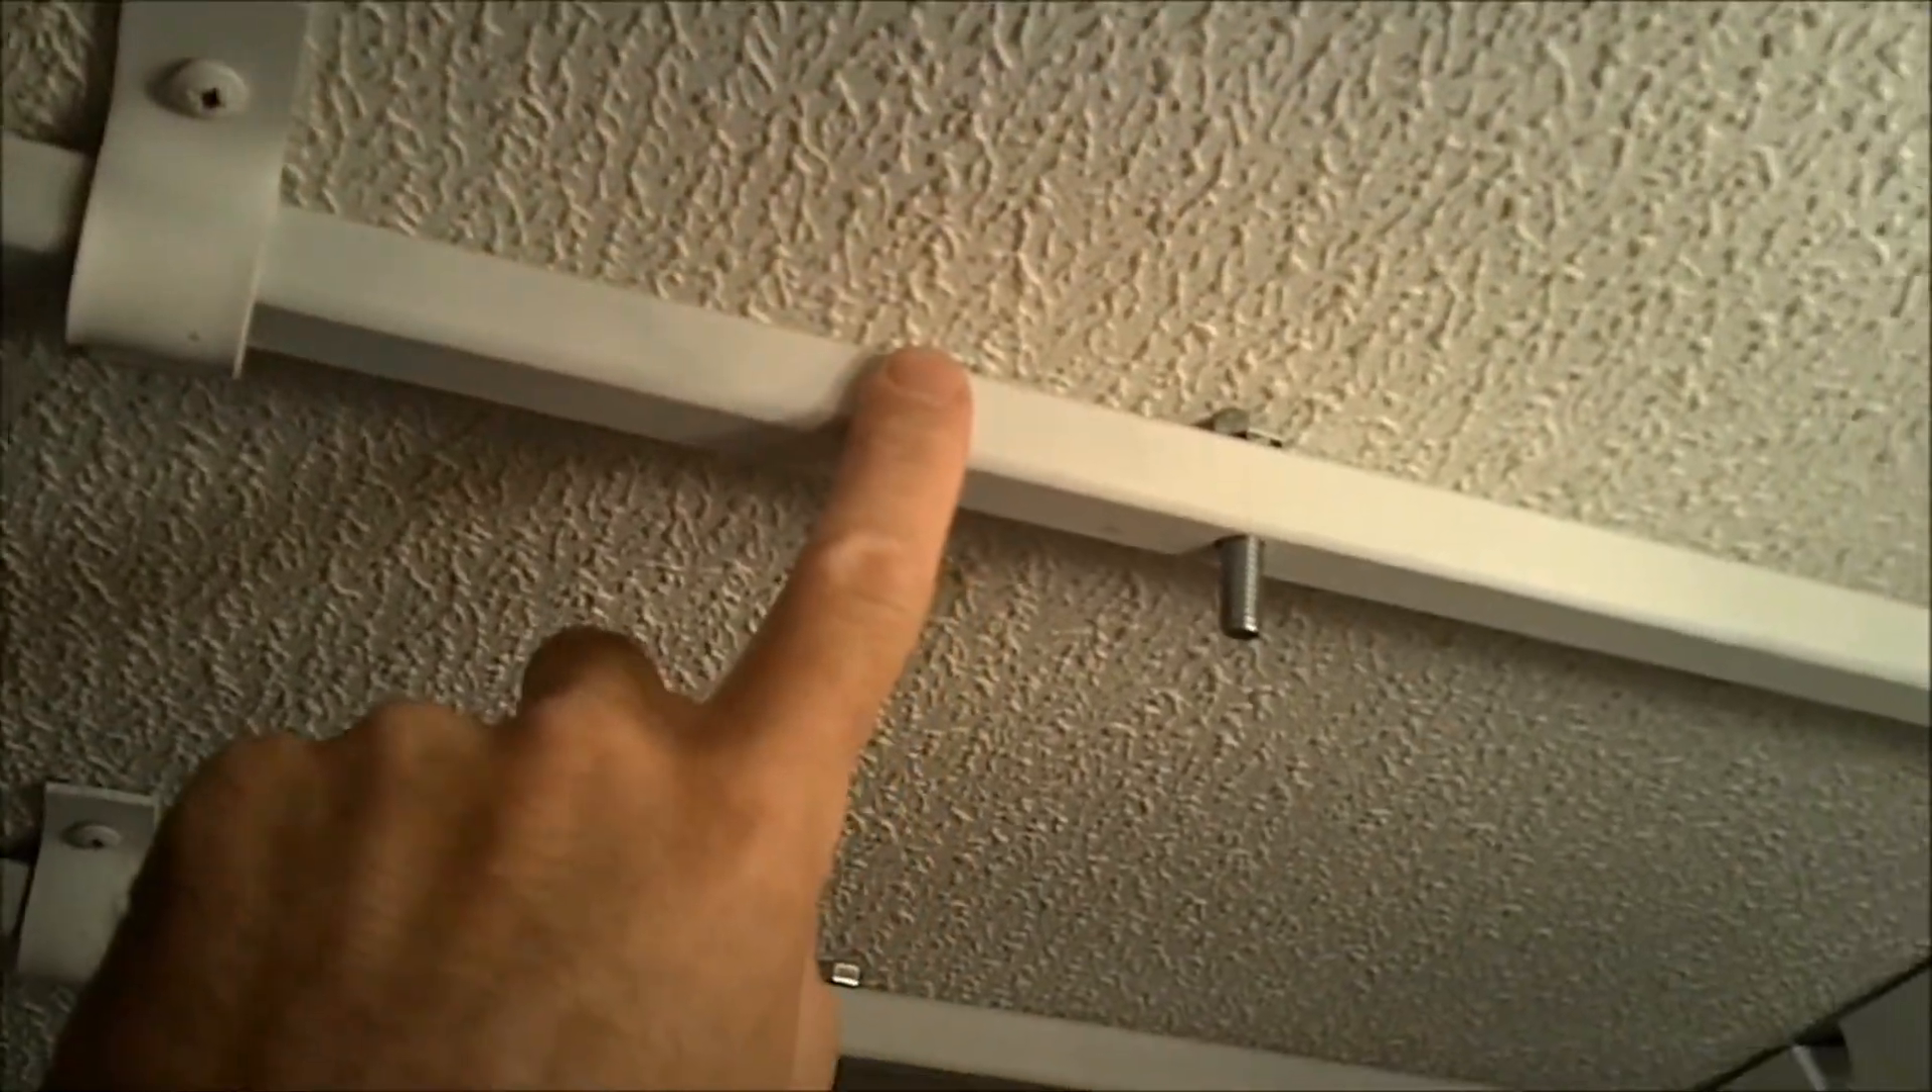In any case, what I've done is try to attach, I've drilled holes and put bolts in the middle of these steel rails with the bolt going down.